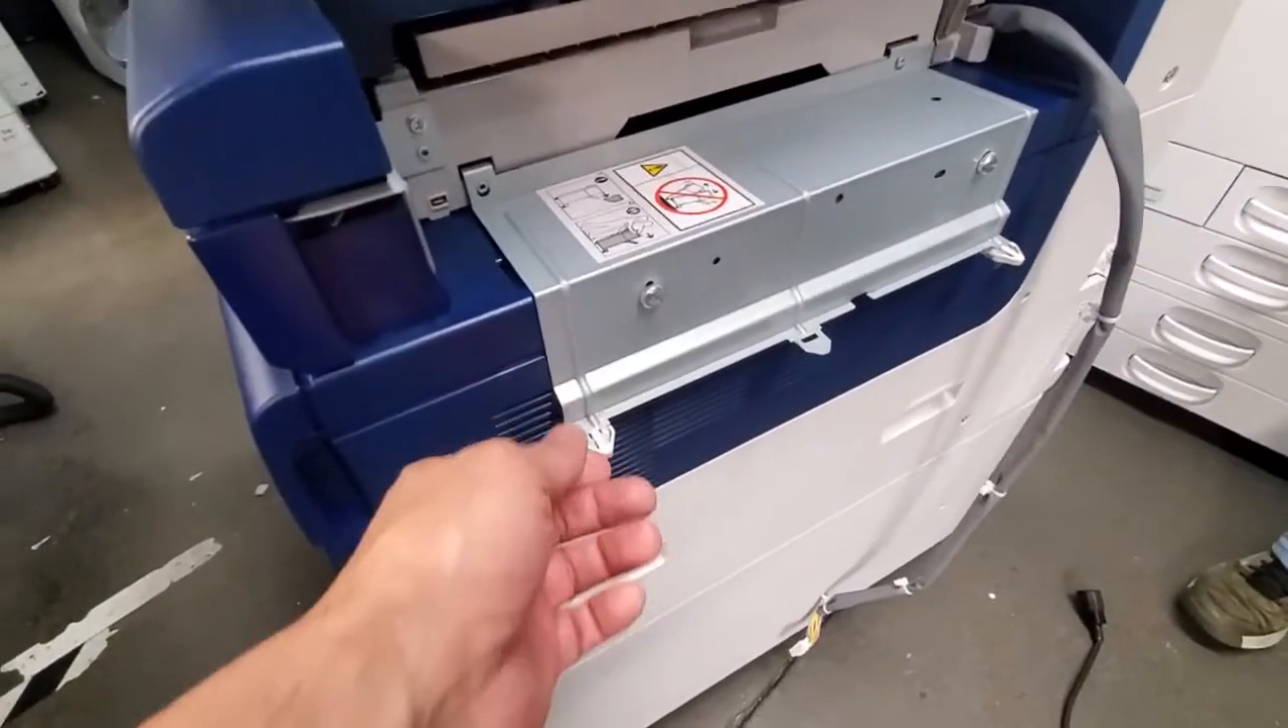So there we have our bracket installed.